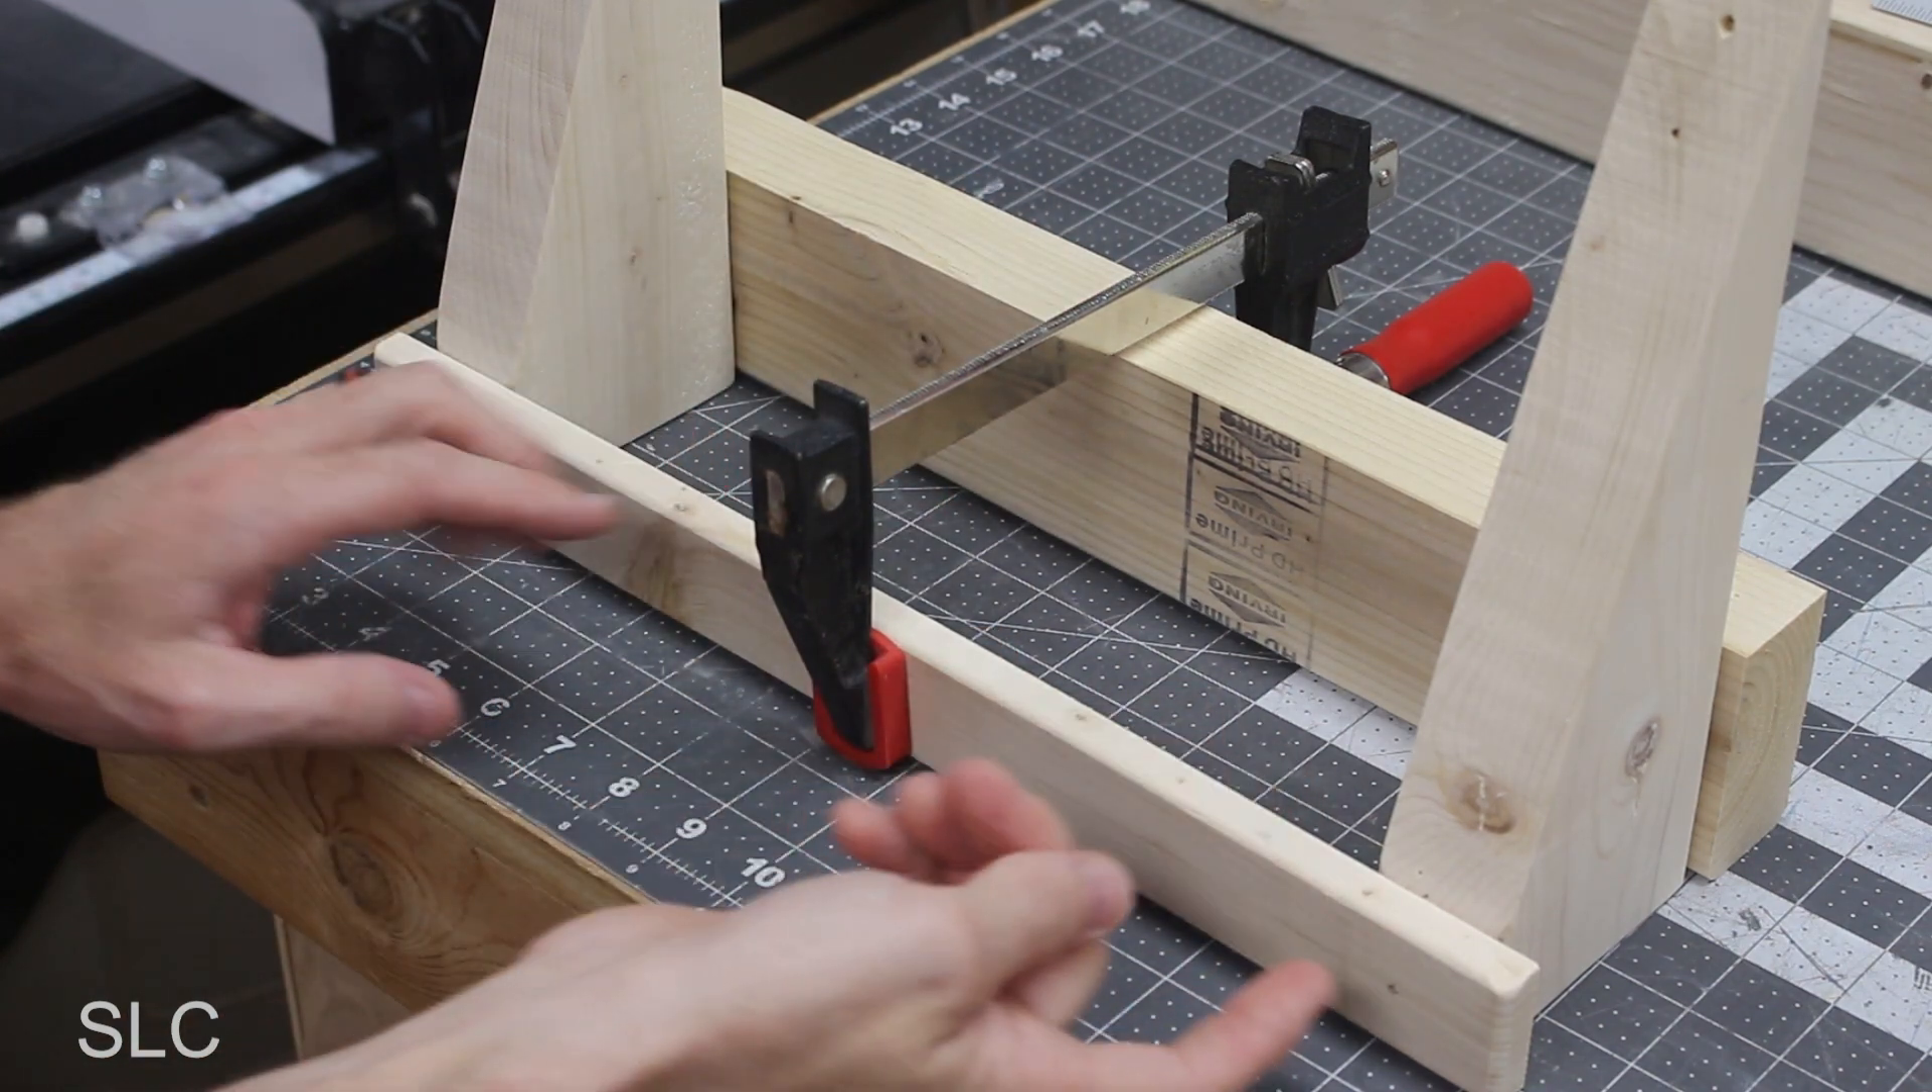Now I've put that top board back in place and I've gently clamped it with another board on the base back here just to make sure everything stays in place as we add the screws.